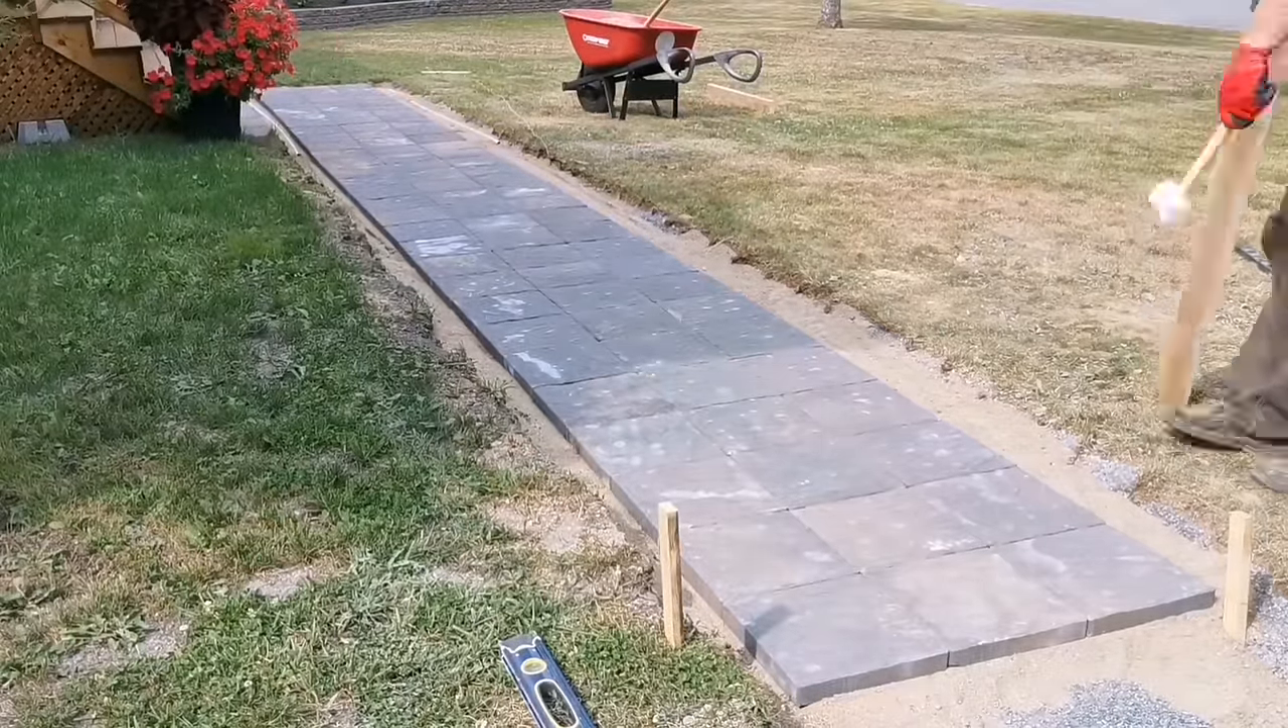So yeah we got the walkway all done there.